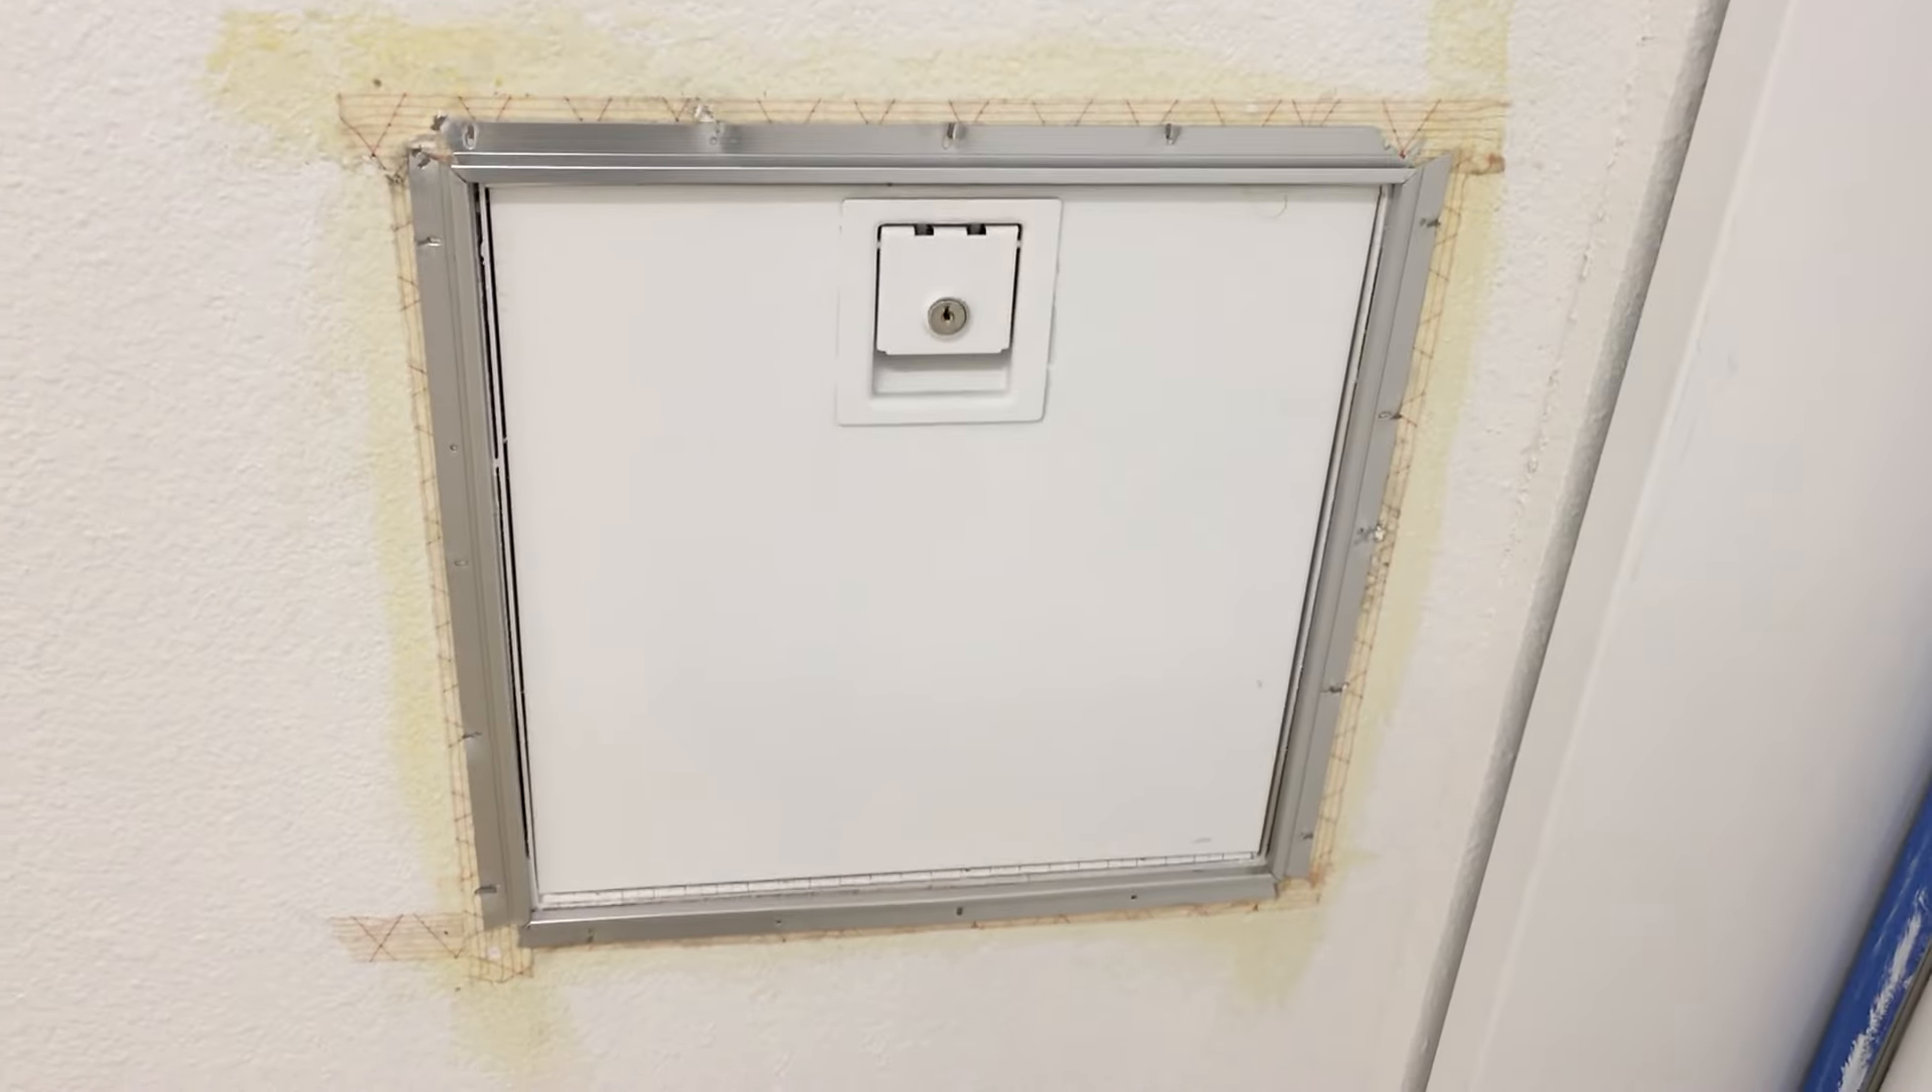Here's a view after all the metal has been put in place.